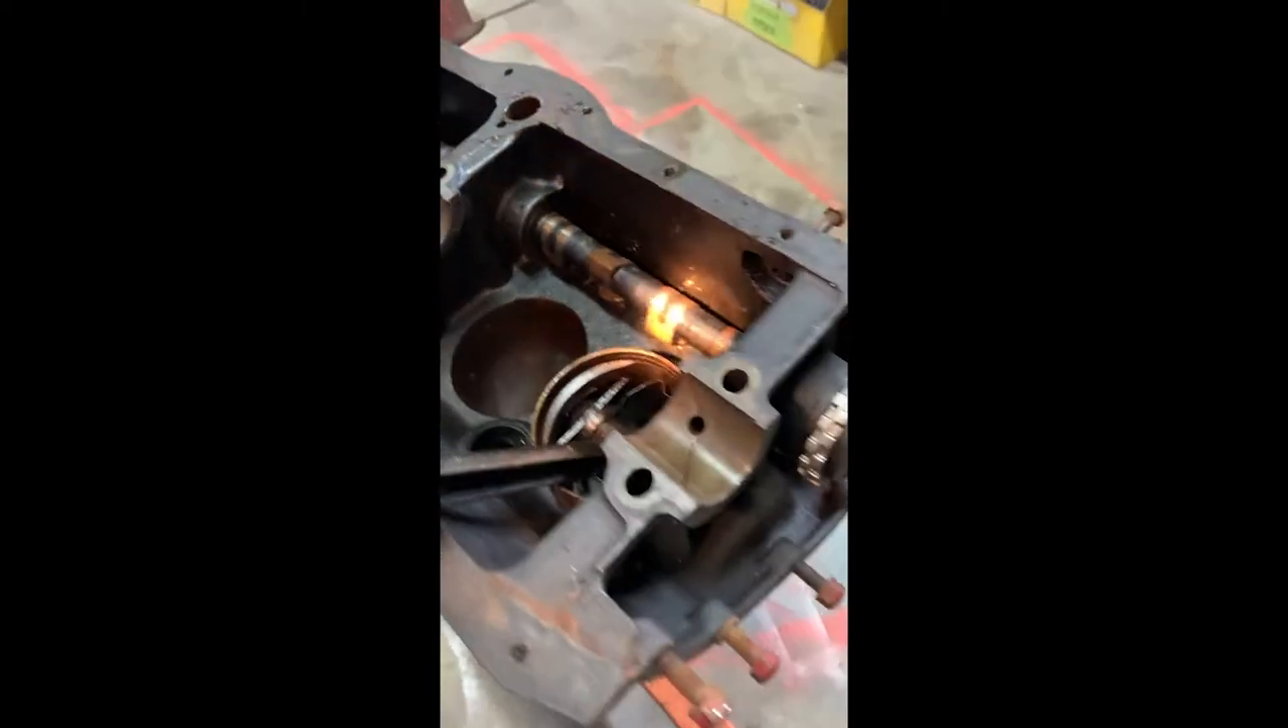Obviously the cam's still in there i haven't quite gotten to getting it out yet.